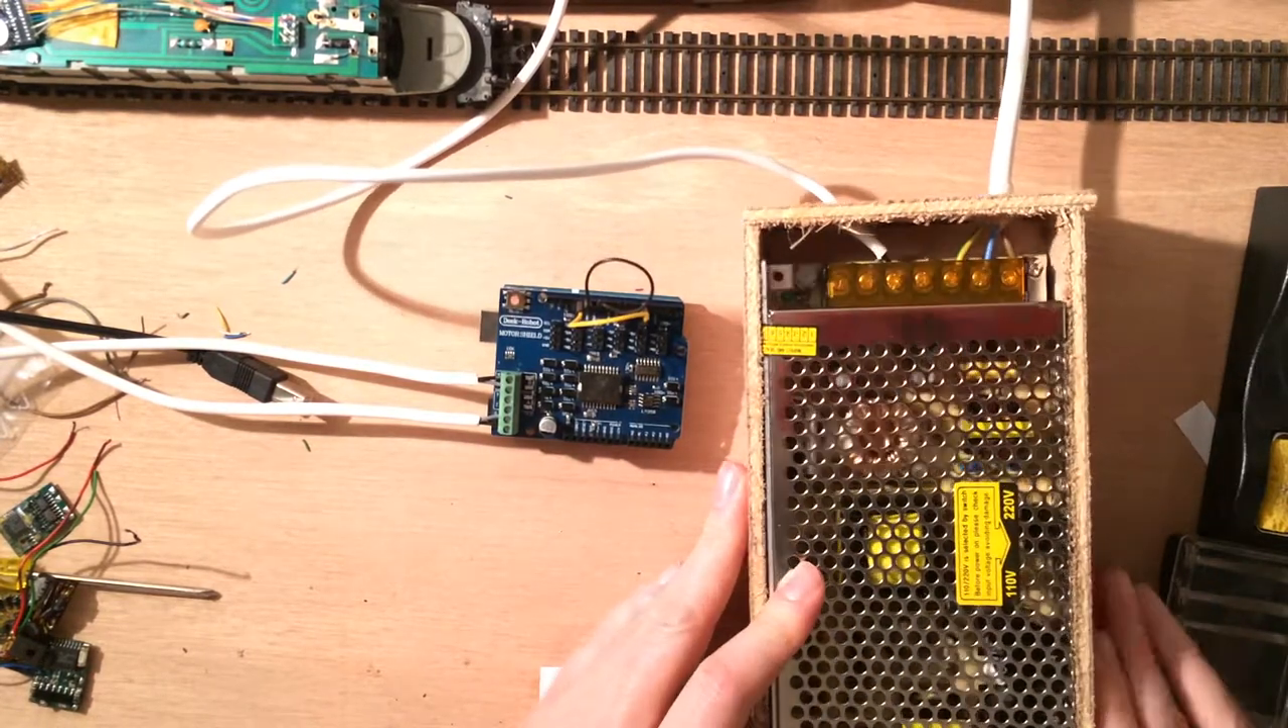Ik heb alleen deze houten bekisting erop zitten en prima.